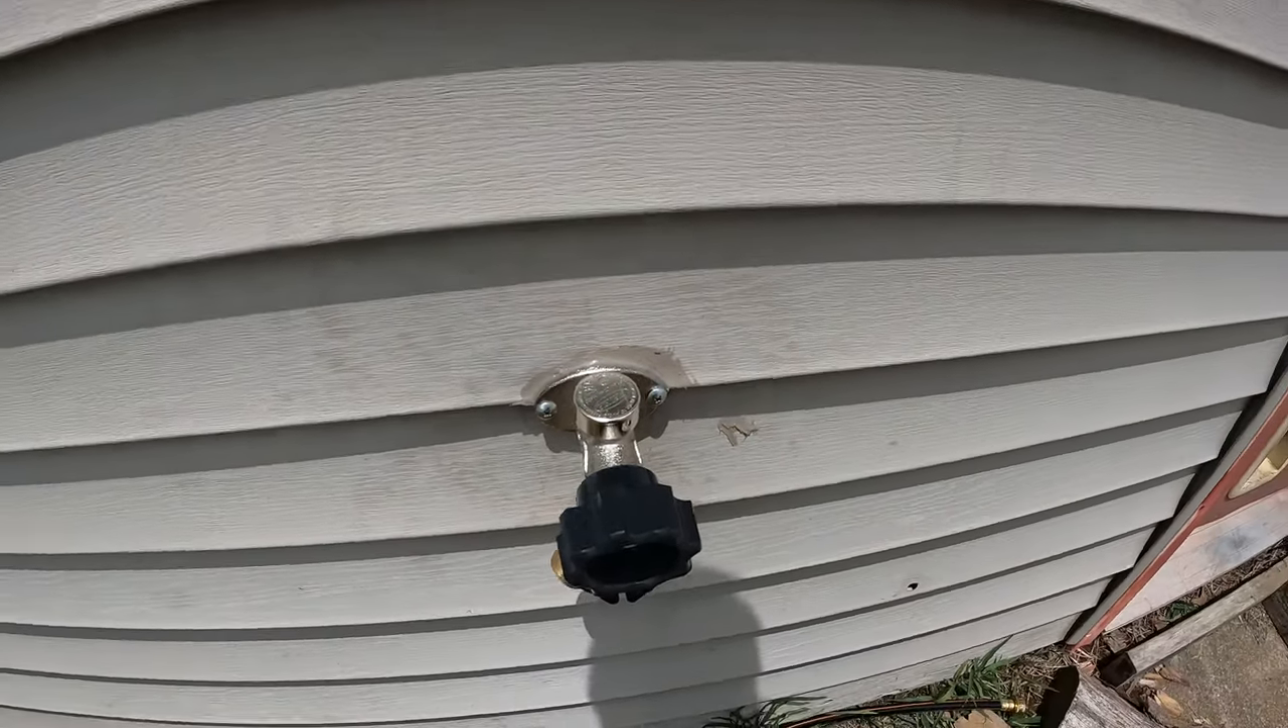And then we walk out here. I ended up getting the spigot all mounted up.